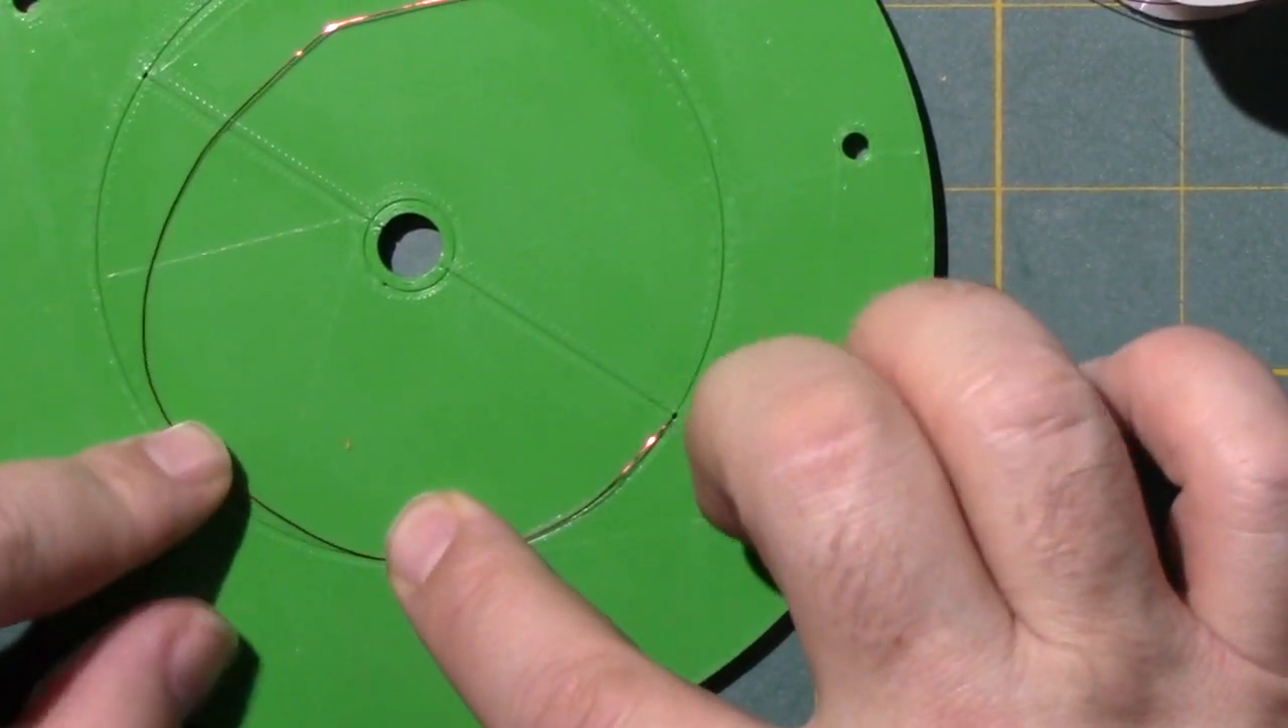I thought I had the right dimensions, but you can see the wire pops back out.